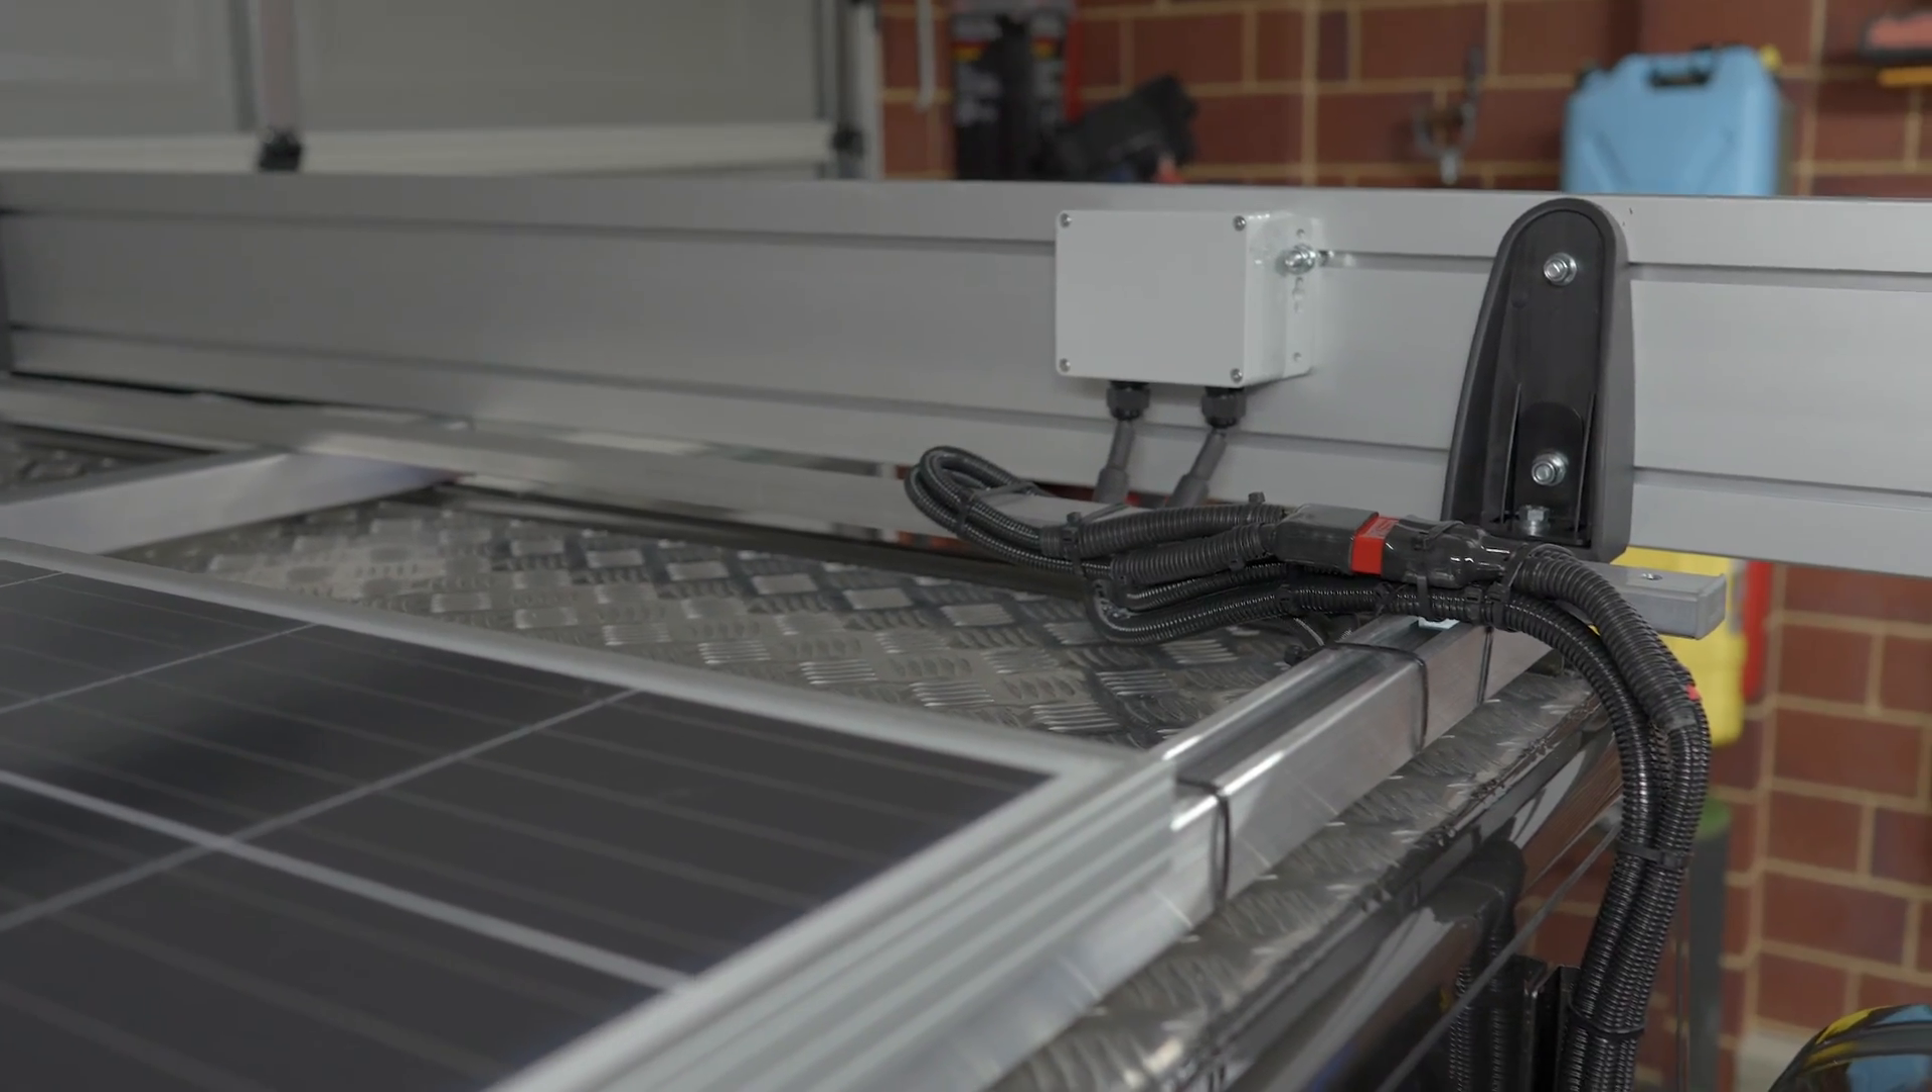Here's the final look at the solar panel installed. Now the cables I have tied in in a semi-permanent way because I think it'll be a long time before I need to change them.